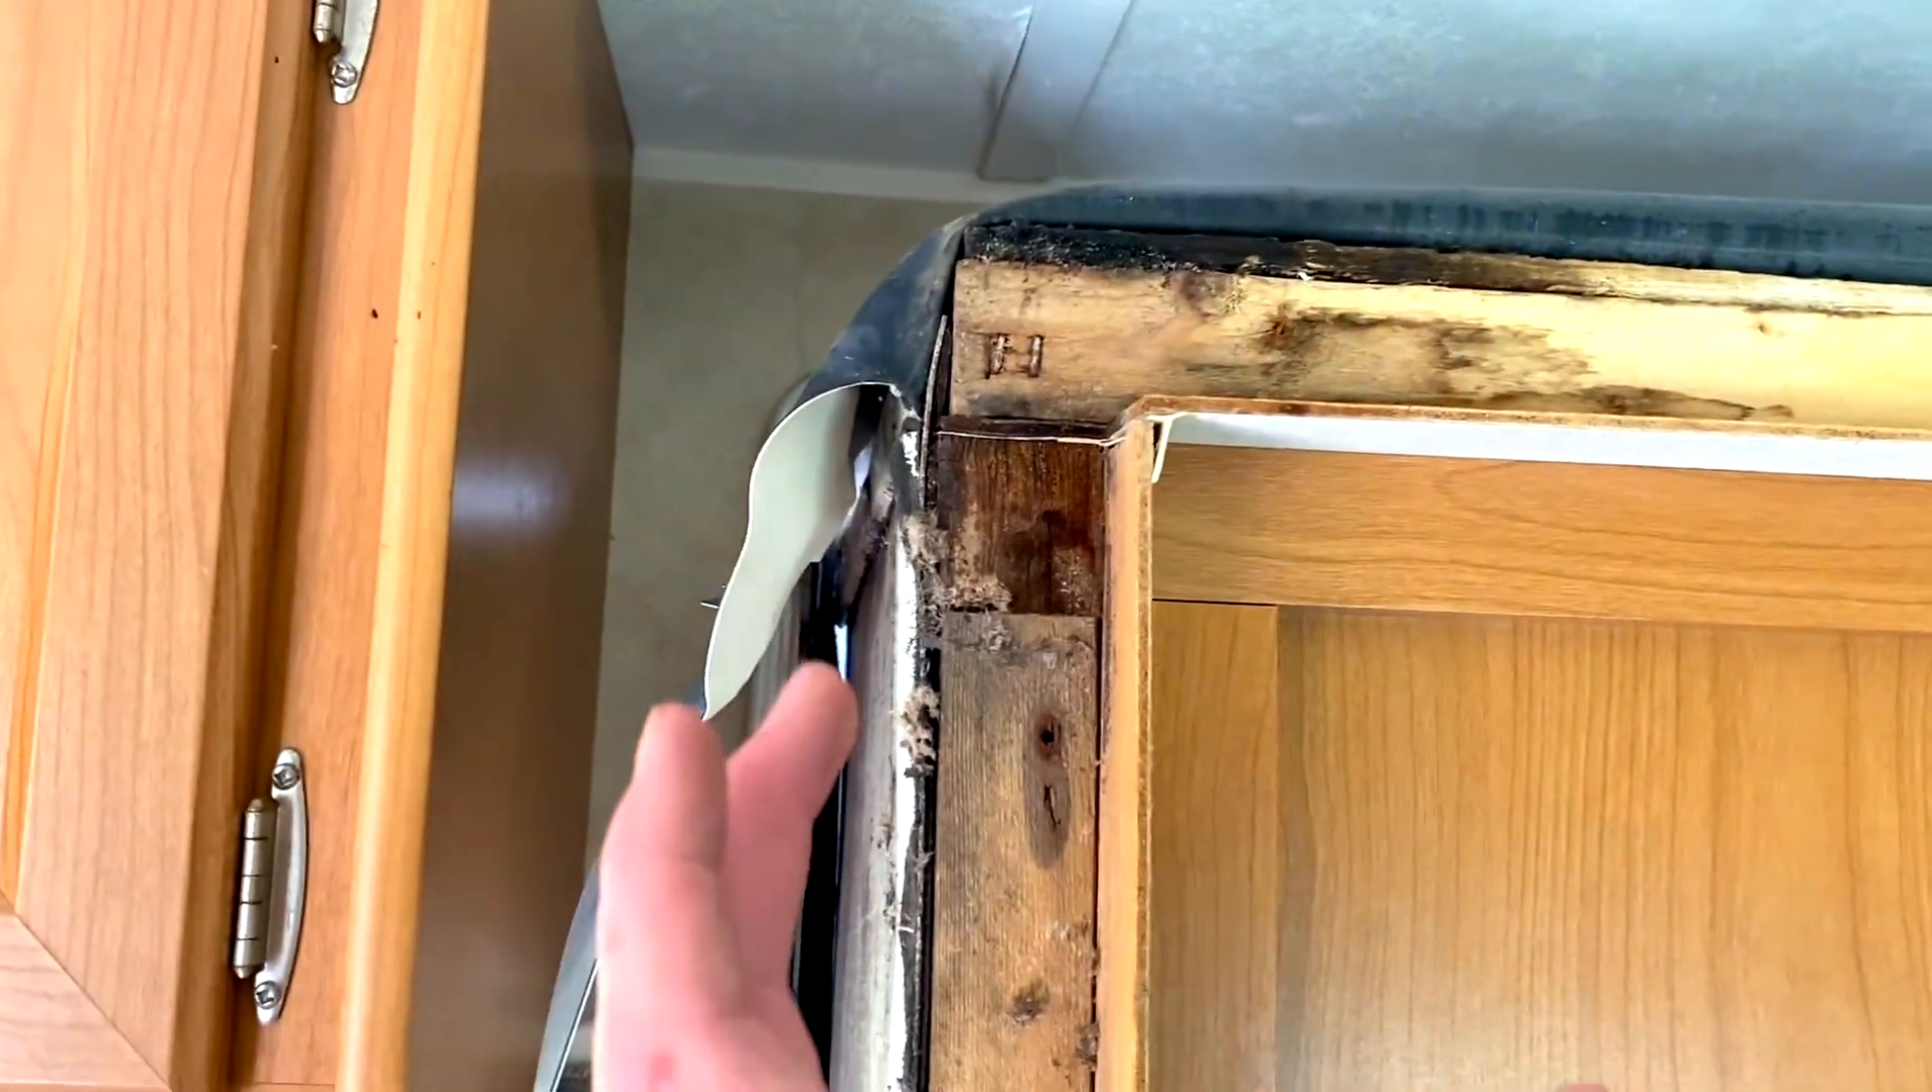I've taken off all the boards that are on the face of the slide.